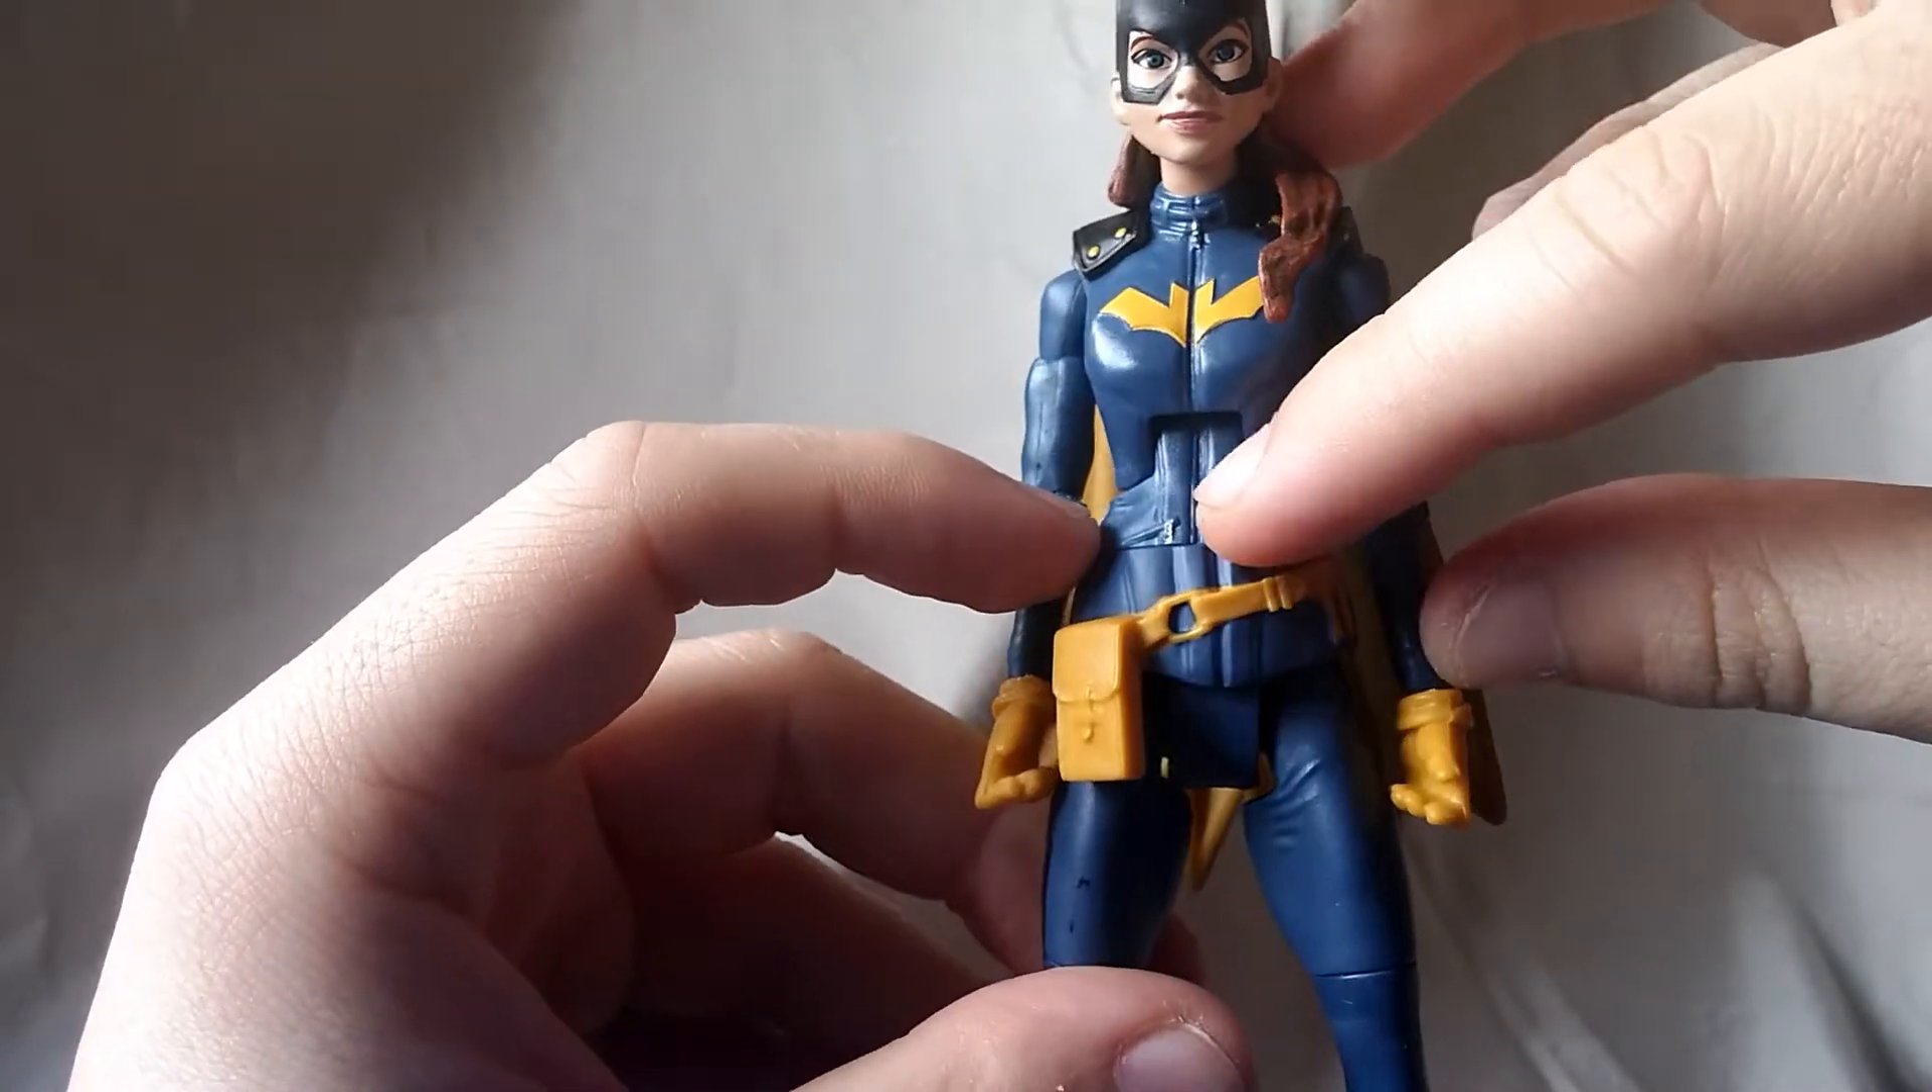Now, right here in the ab area, this is a problem, because you can see, it doesn't look the best. You can see the gap right there.